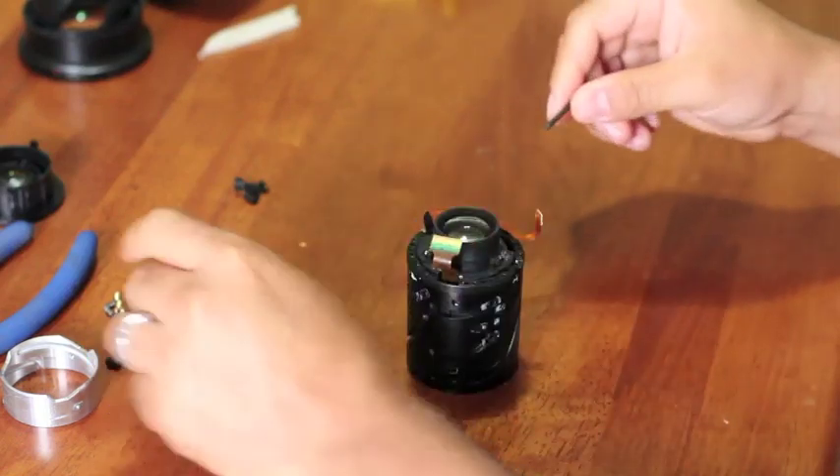The silver ring to the bottom left I've already removed by unscrewing the three screws holding it together.